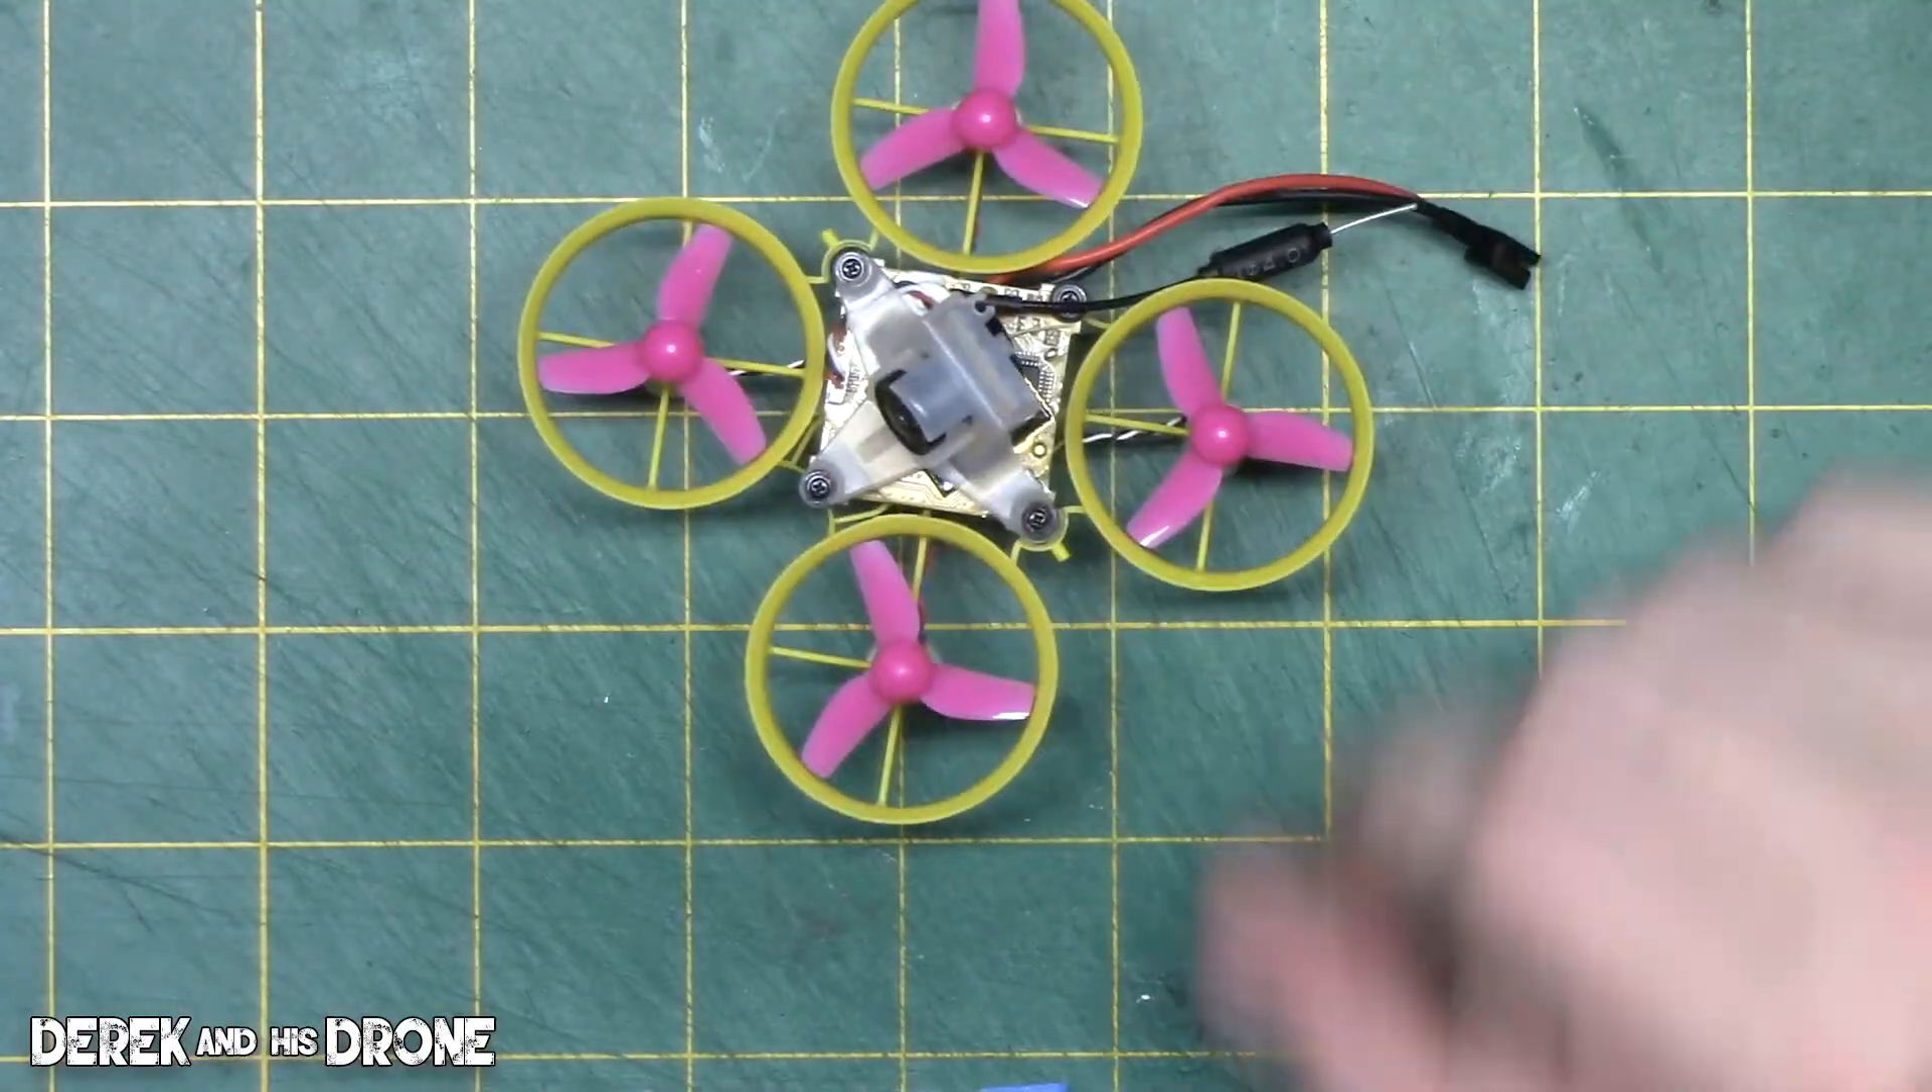All right props are on i think they look pretty good with the yellow frame.